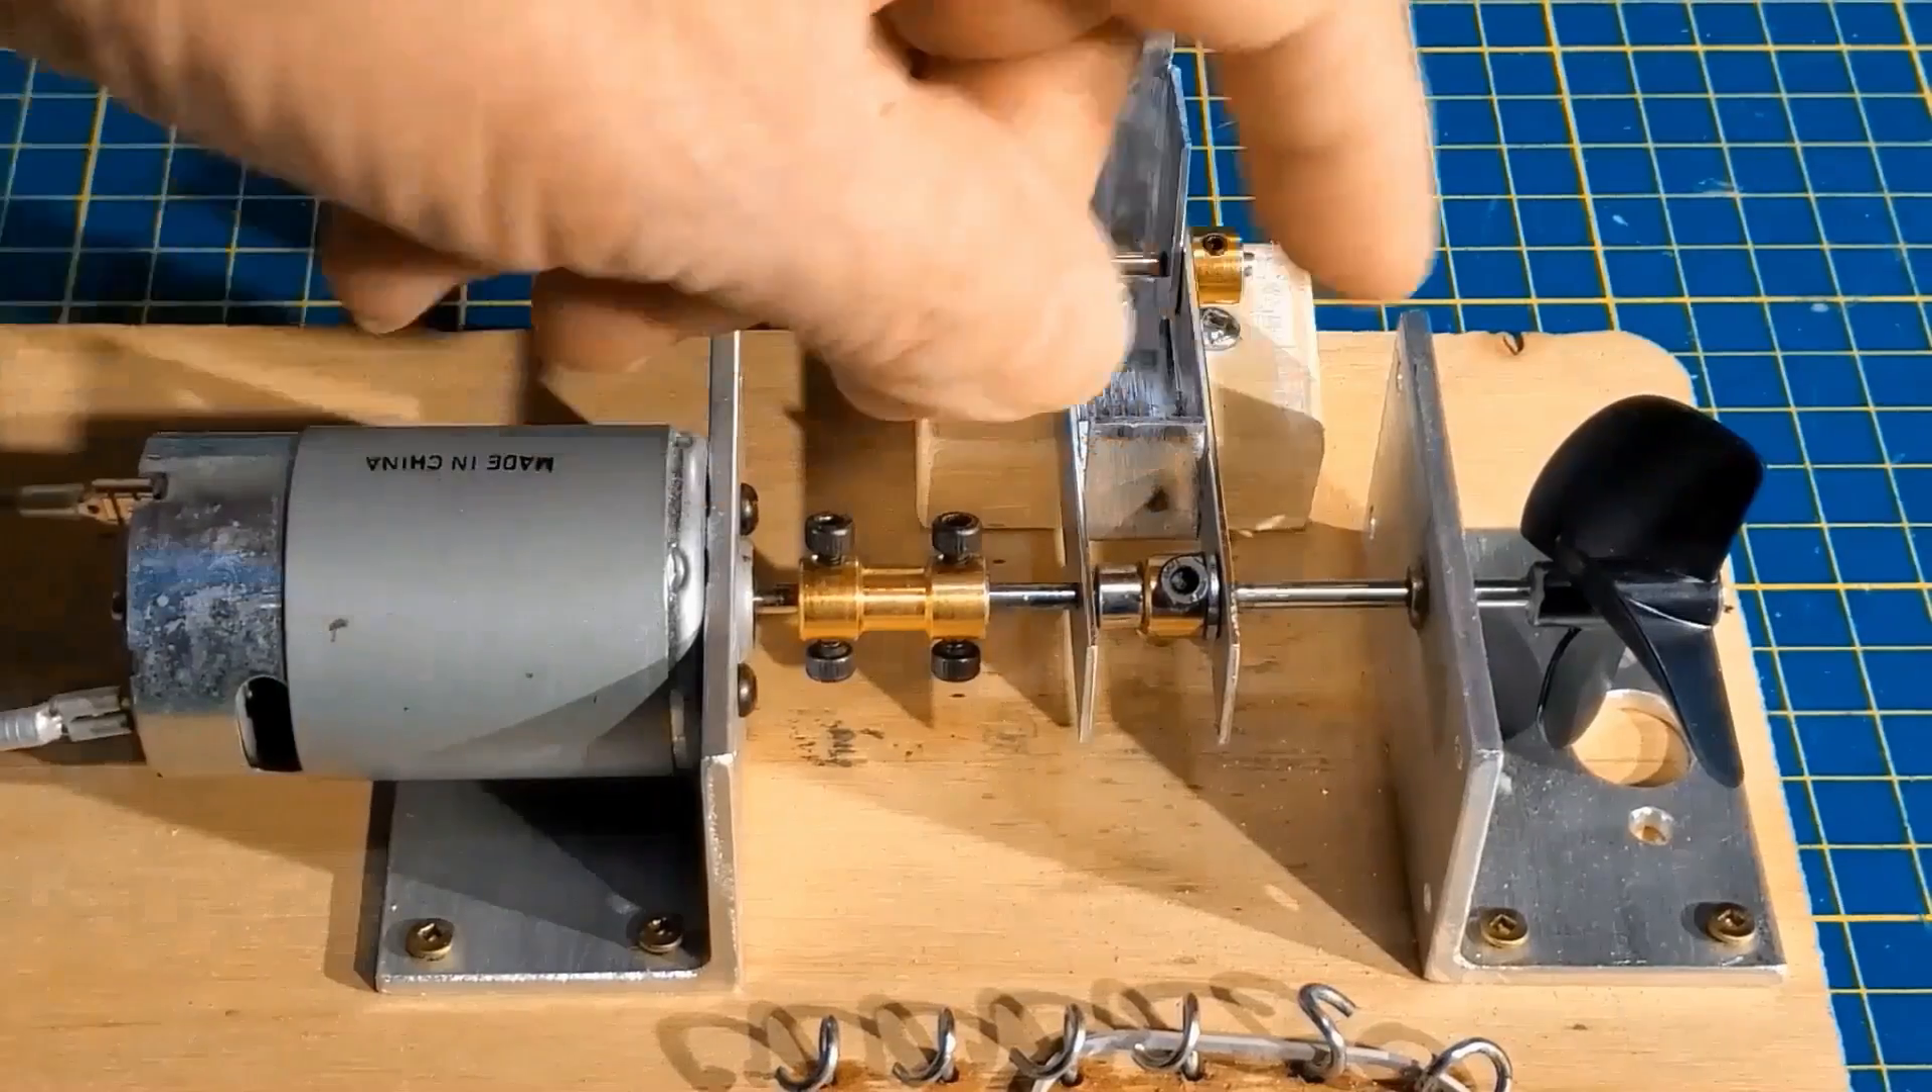On the end of the shaft I've pressed on a standard nylon prop.